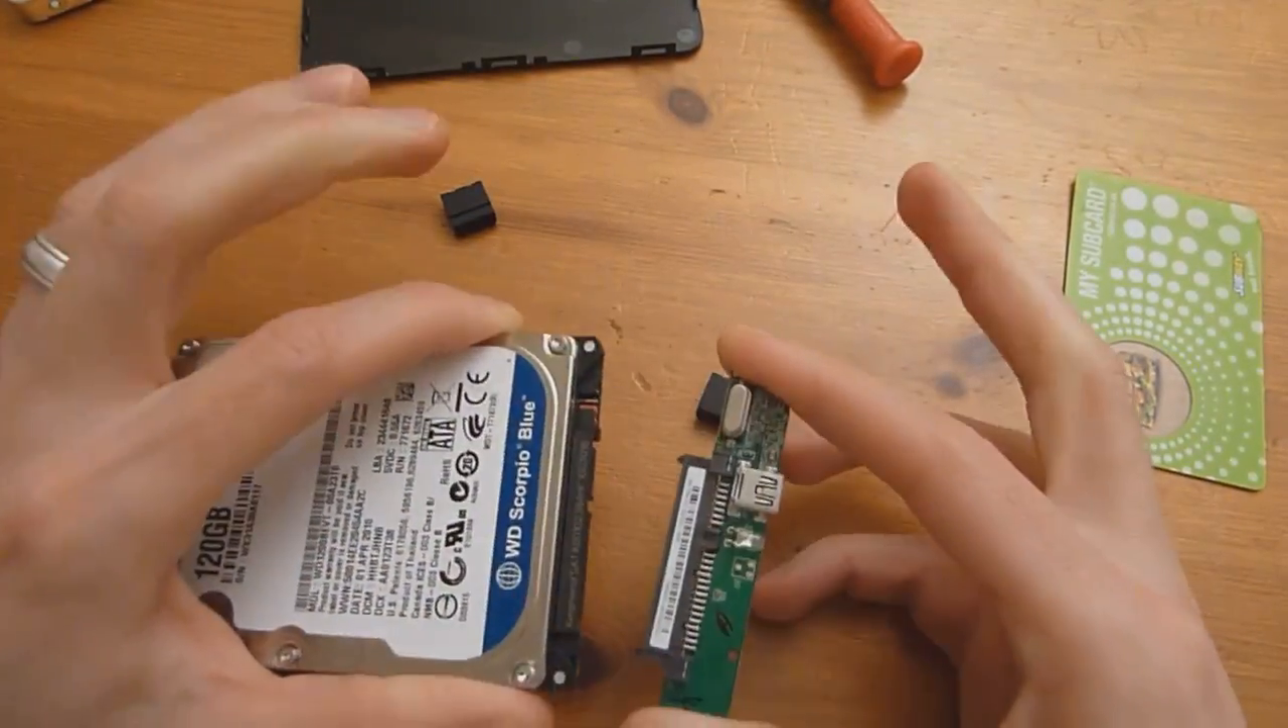And all you need to do now is simply remove the little USB port here on the bottom like so. And there you have the hard drive.